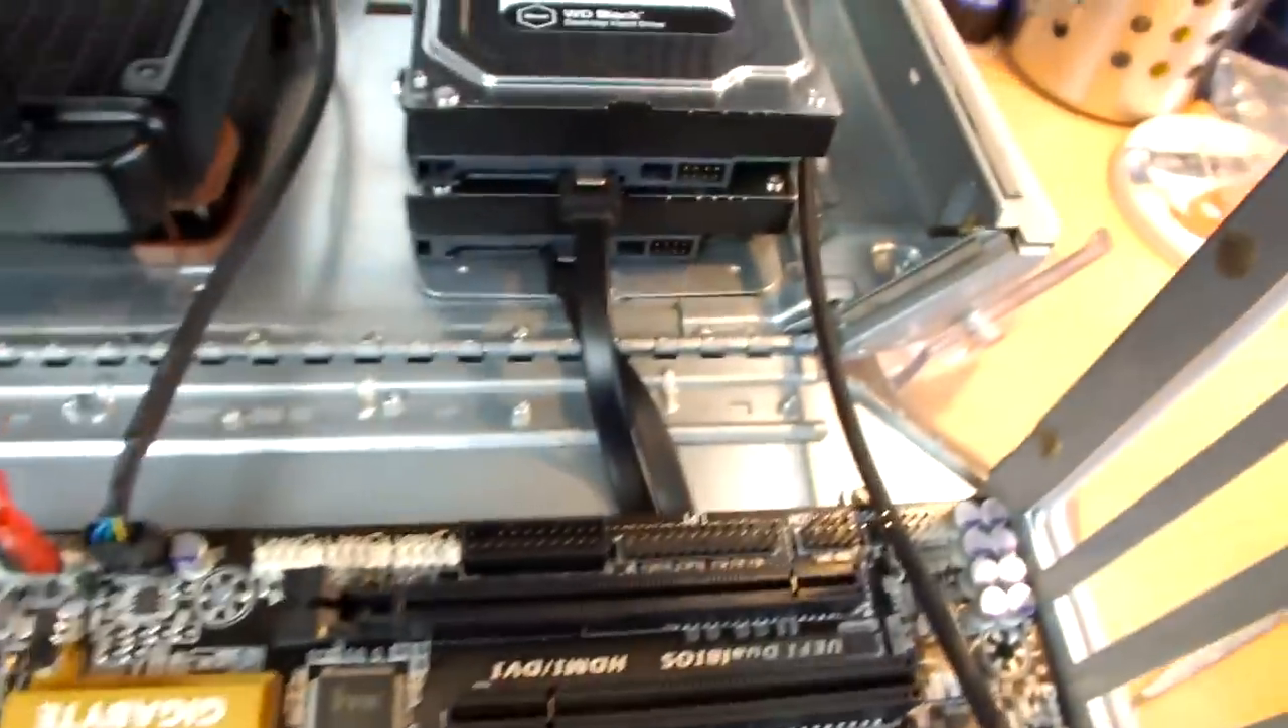So, guys, I've got a little bit of cabling done.